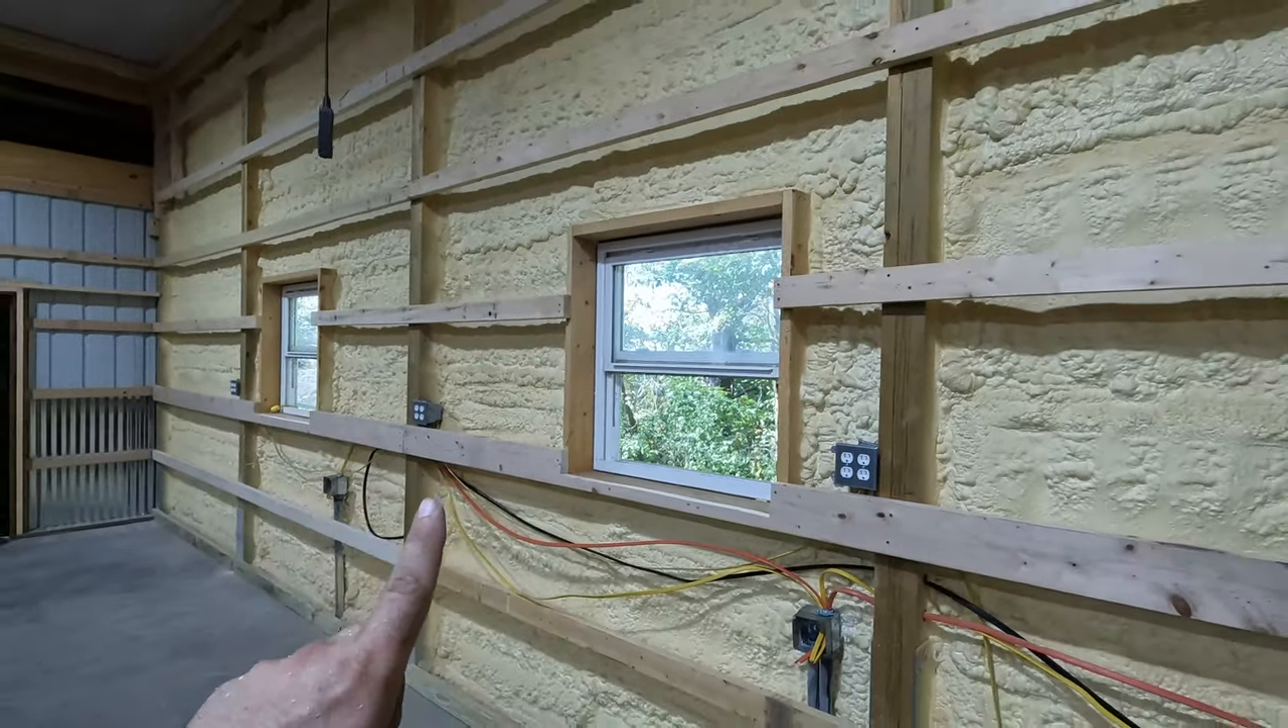All right, we got all the nailers mounted to the wall. Now, this is the first wall that we've tried to surface mount these and nail these to the post.